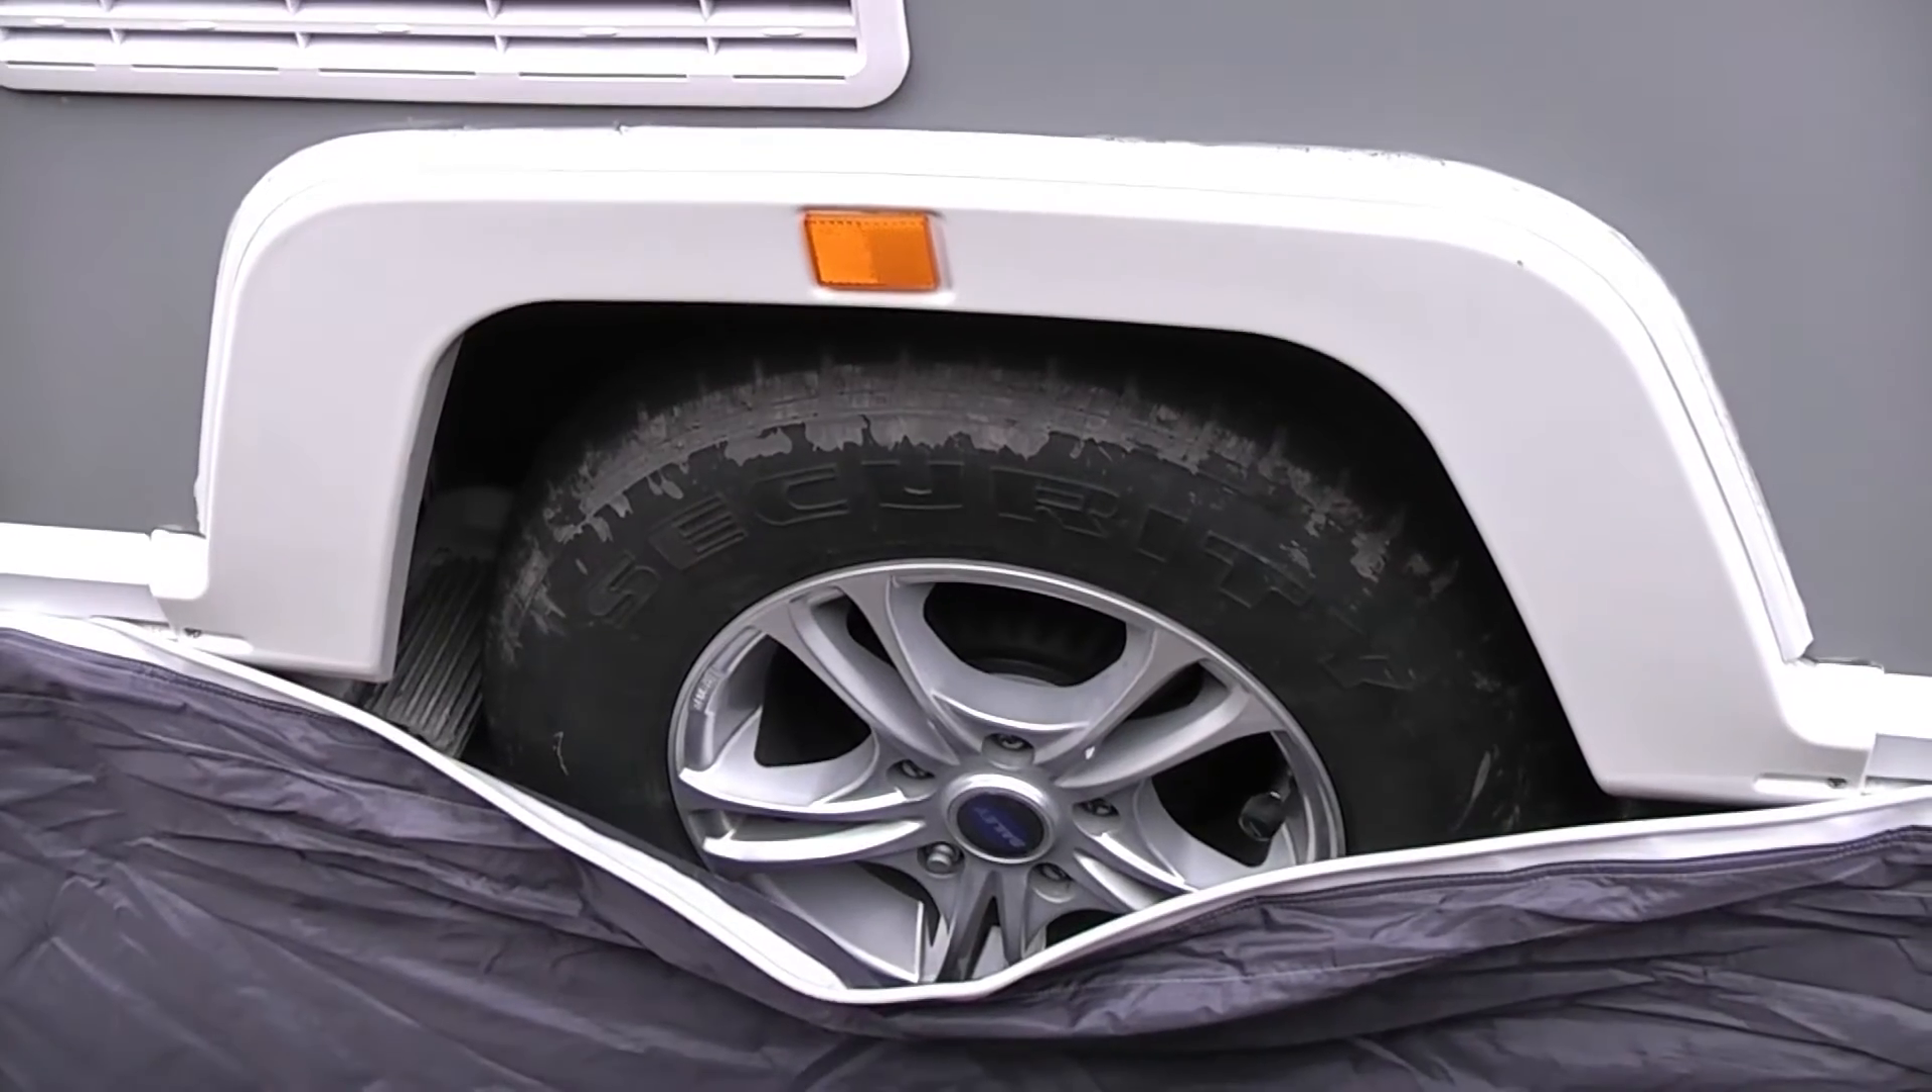Also you'll see I haven't attached any wheel arch cover to keep the draft from blowing through the large gap around the wheel.